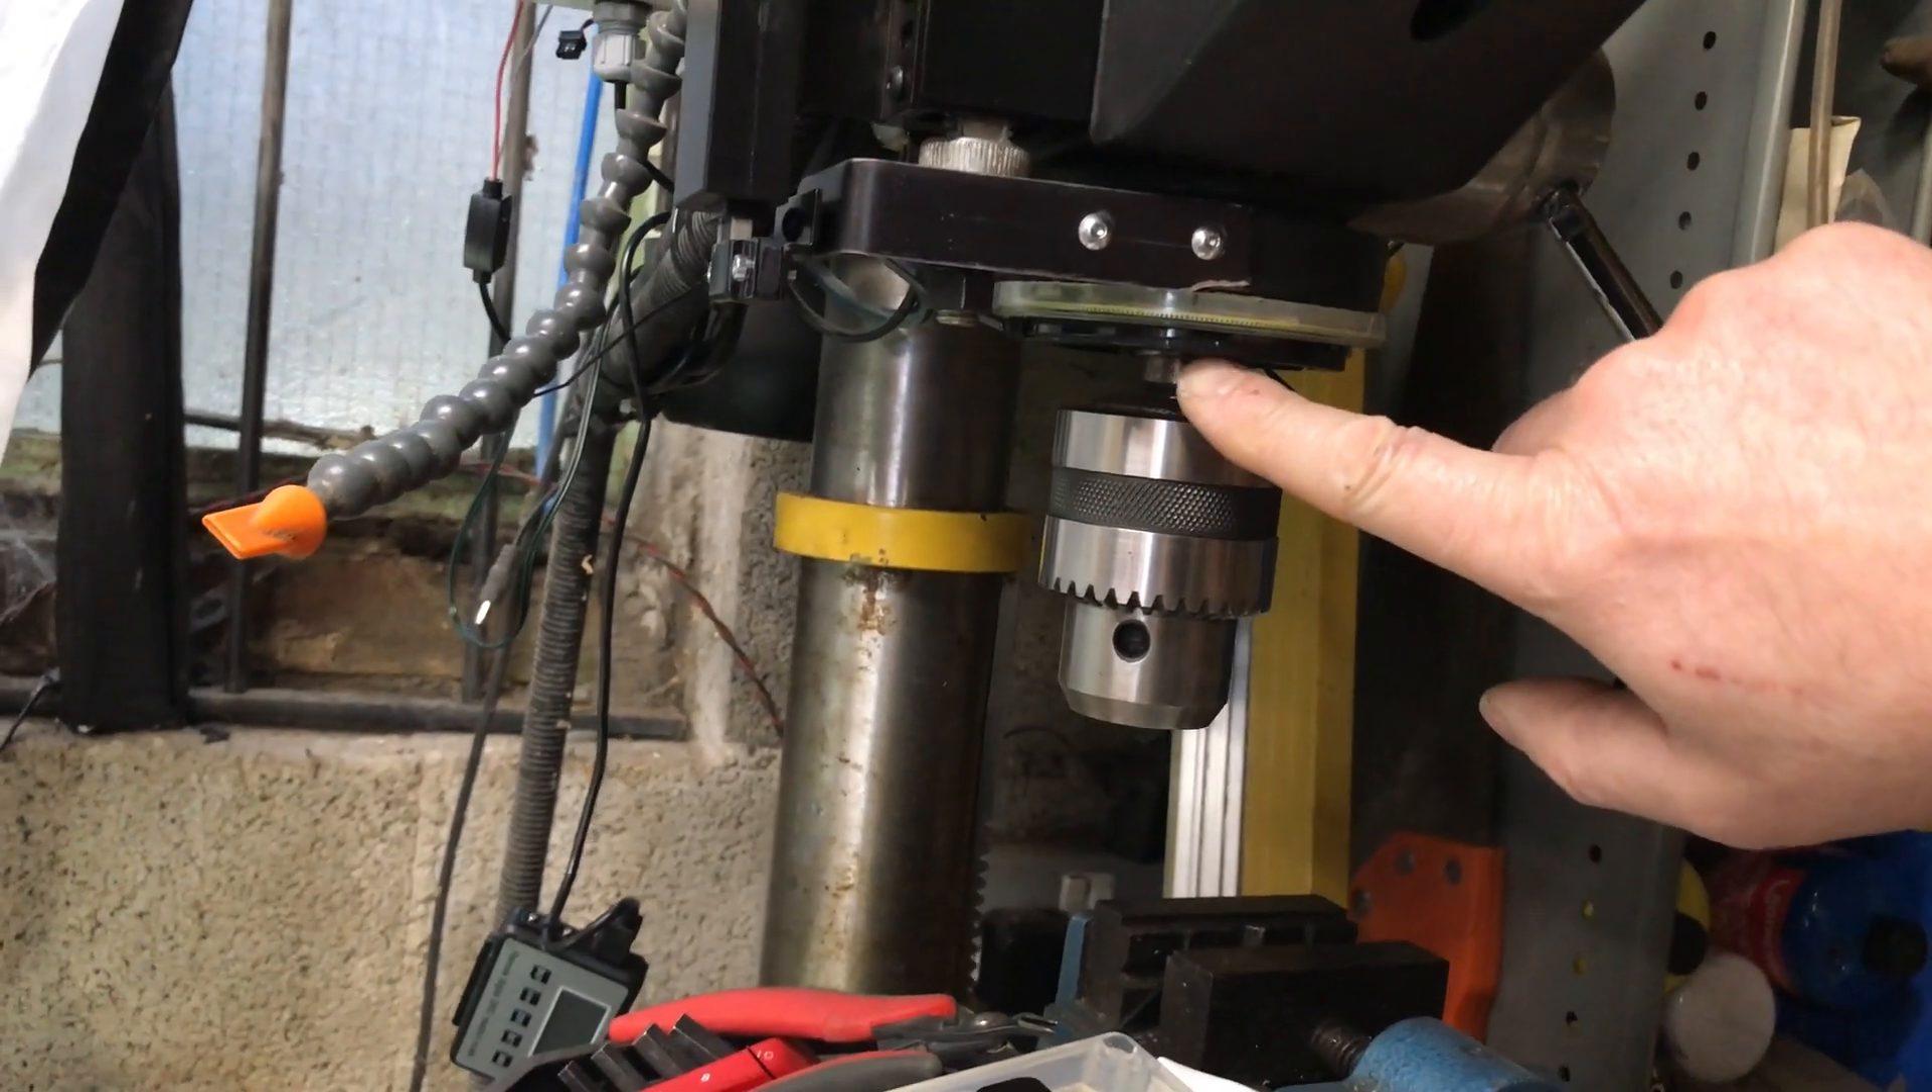That's the angel eye fitted just above the chuck it's tie wrapped in.